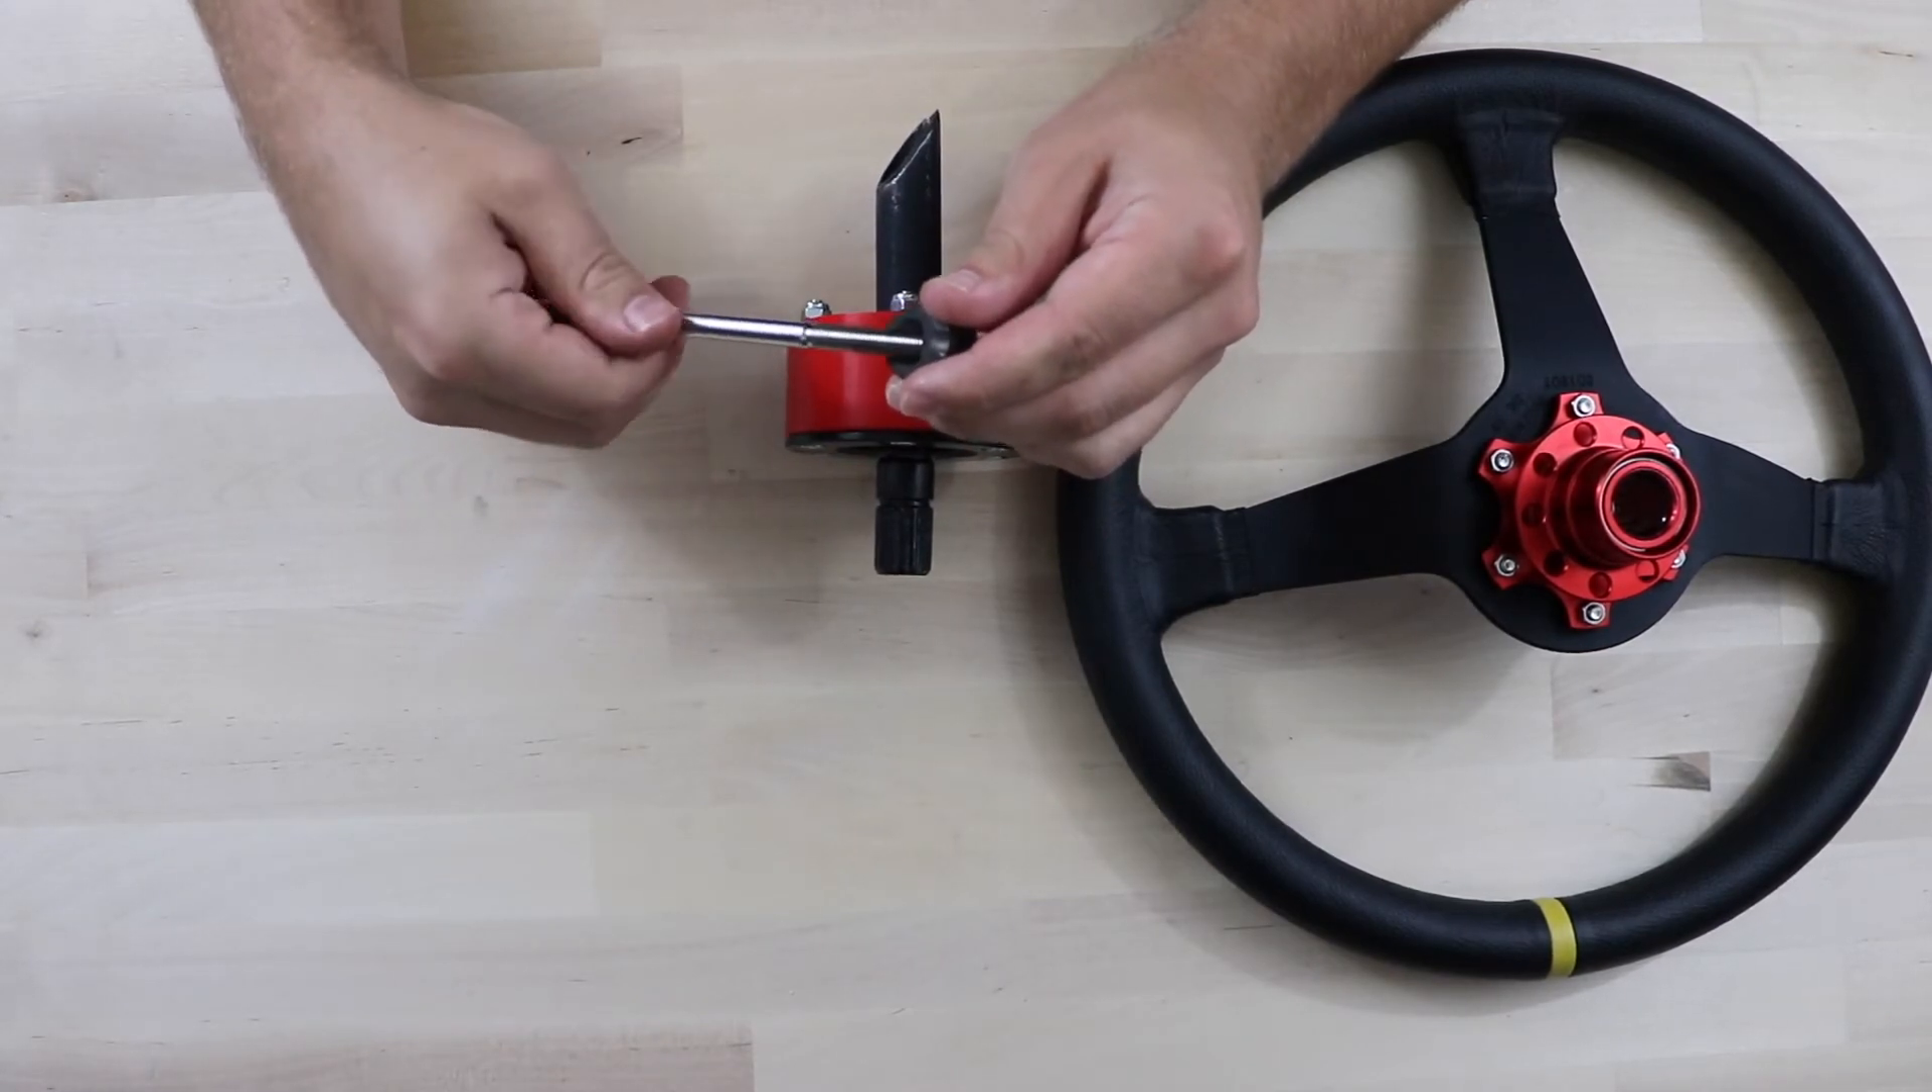We've got our Sparco steering wheel quick disconnect on.